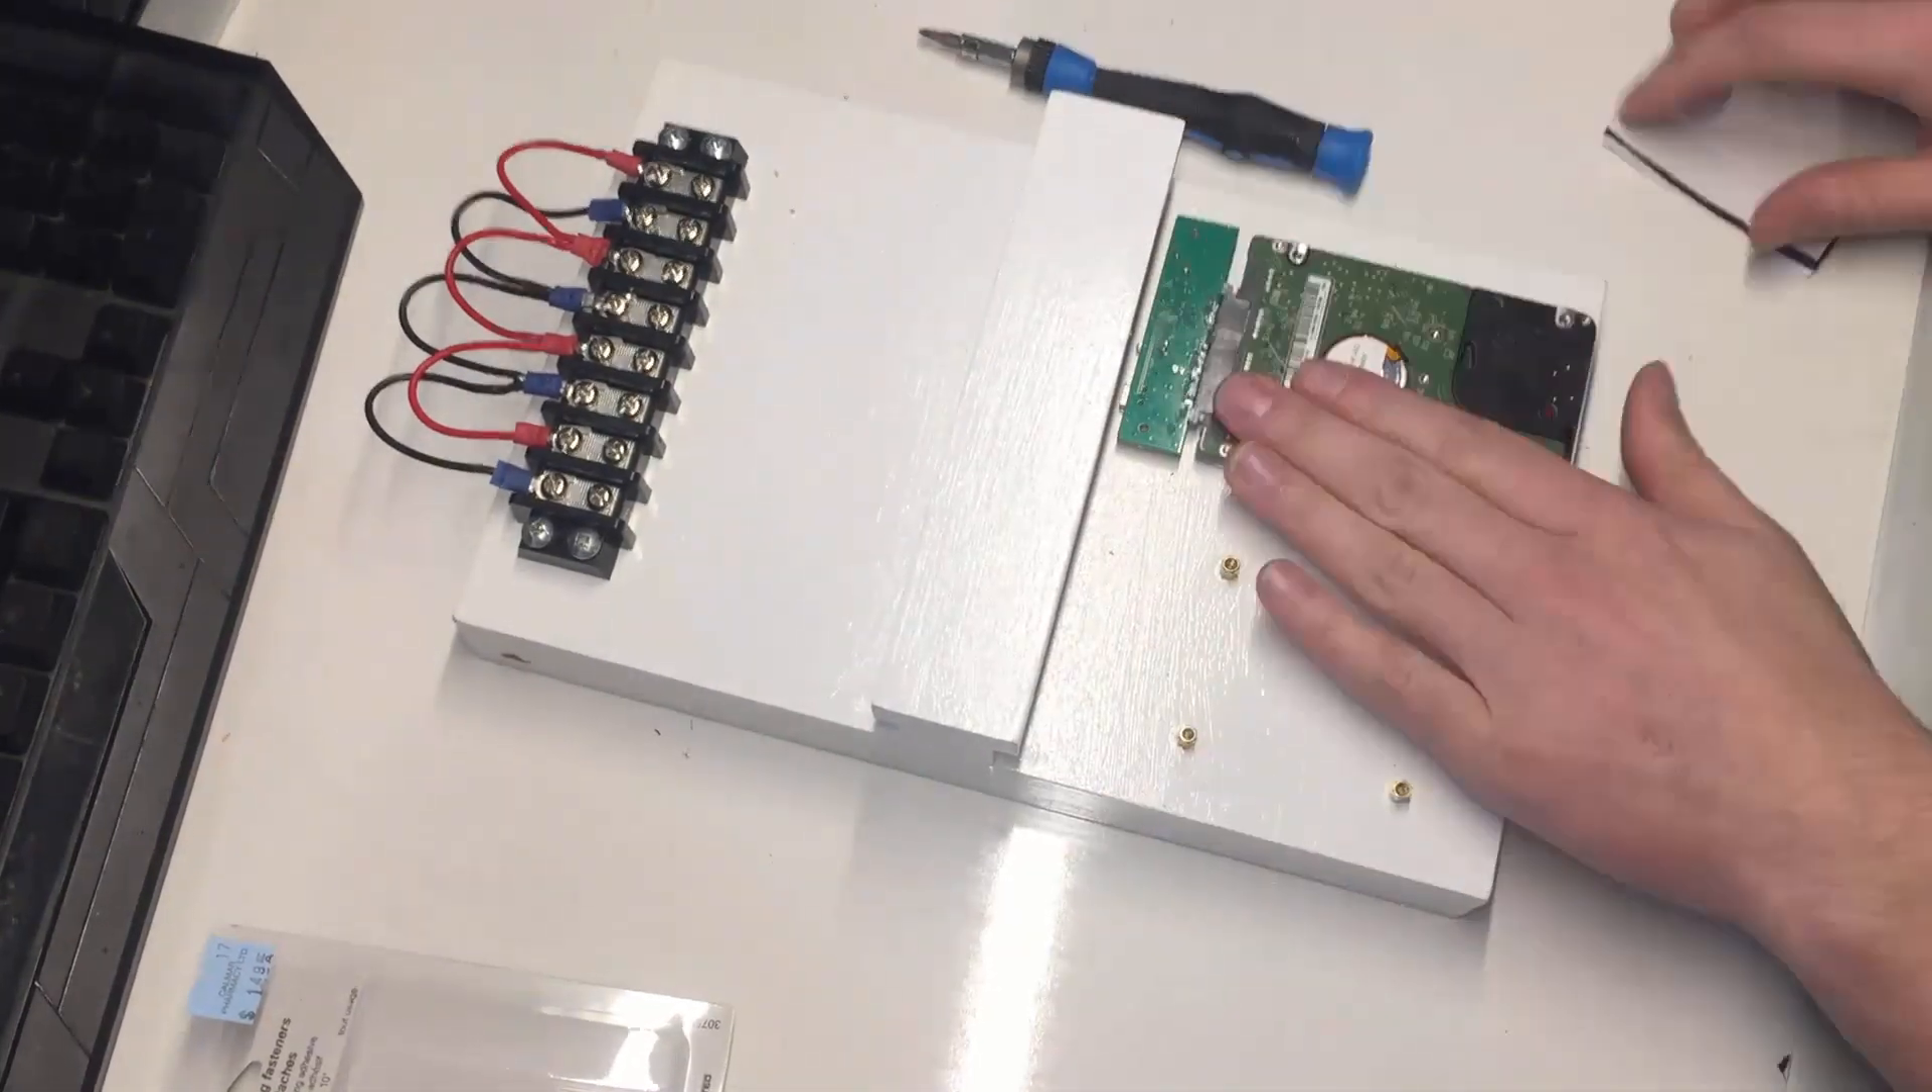Starting with the already assembled terminal block, I screwed it down to the holes I drilled when building the box.